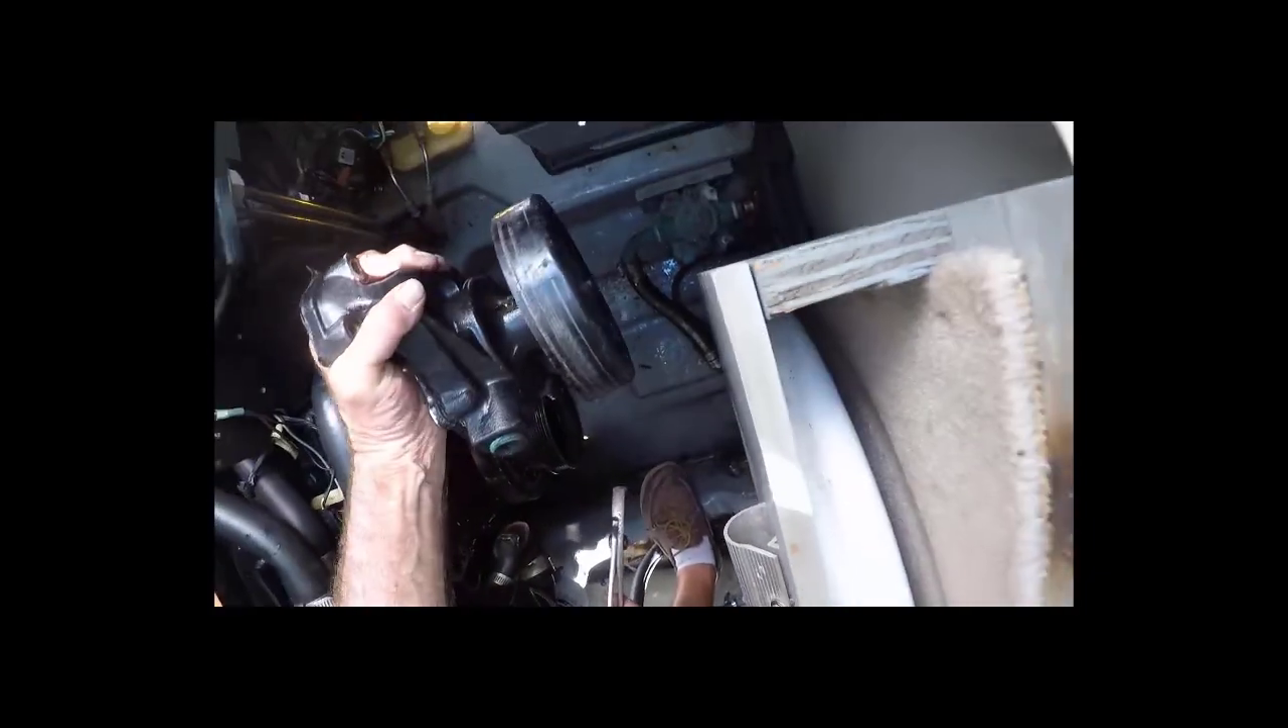It's off. All right, so there's the original water pump.